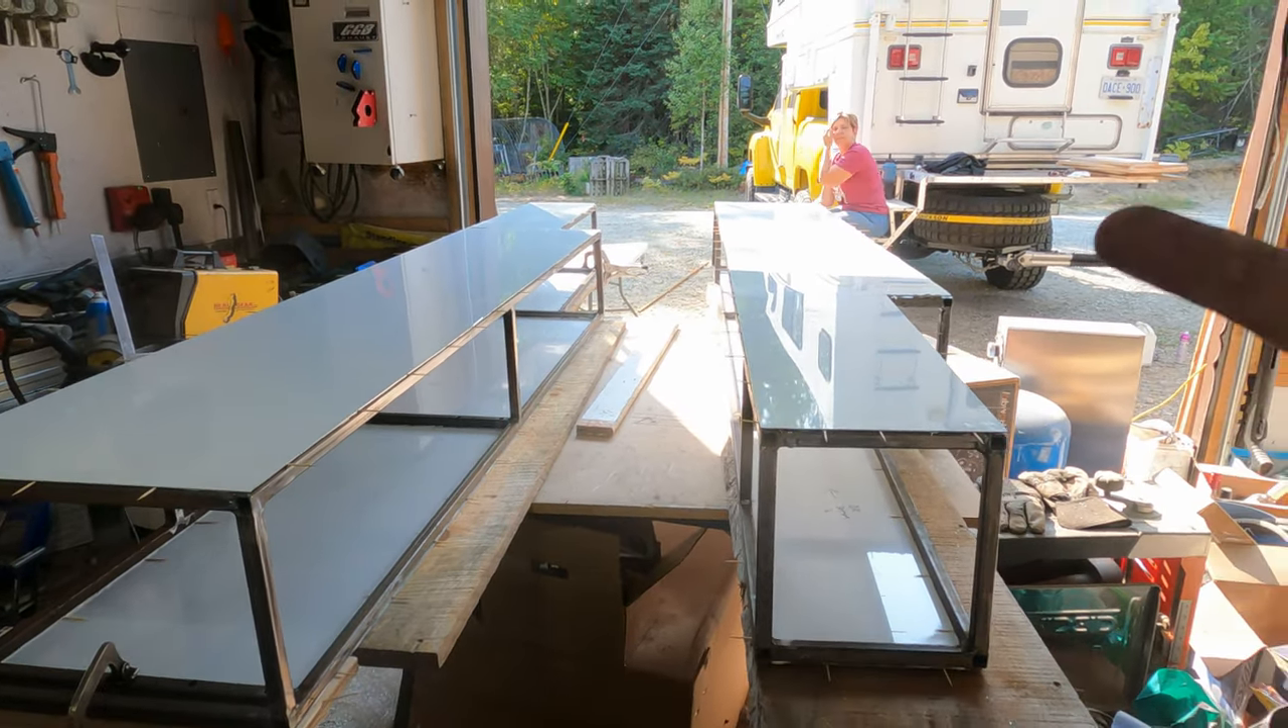Top and bottom panels are on both boxes.